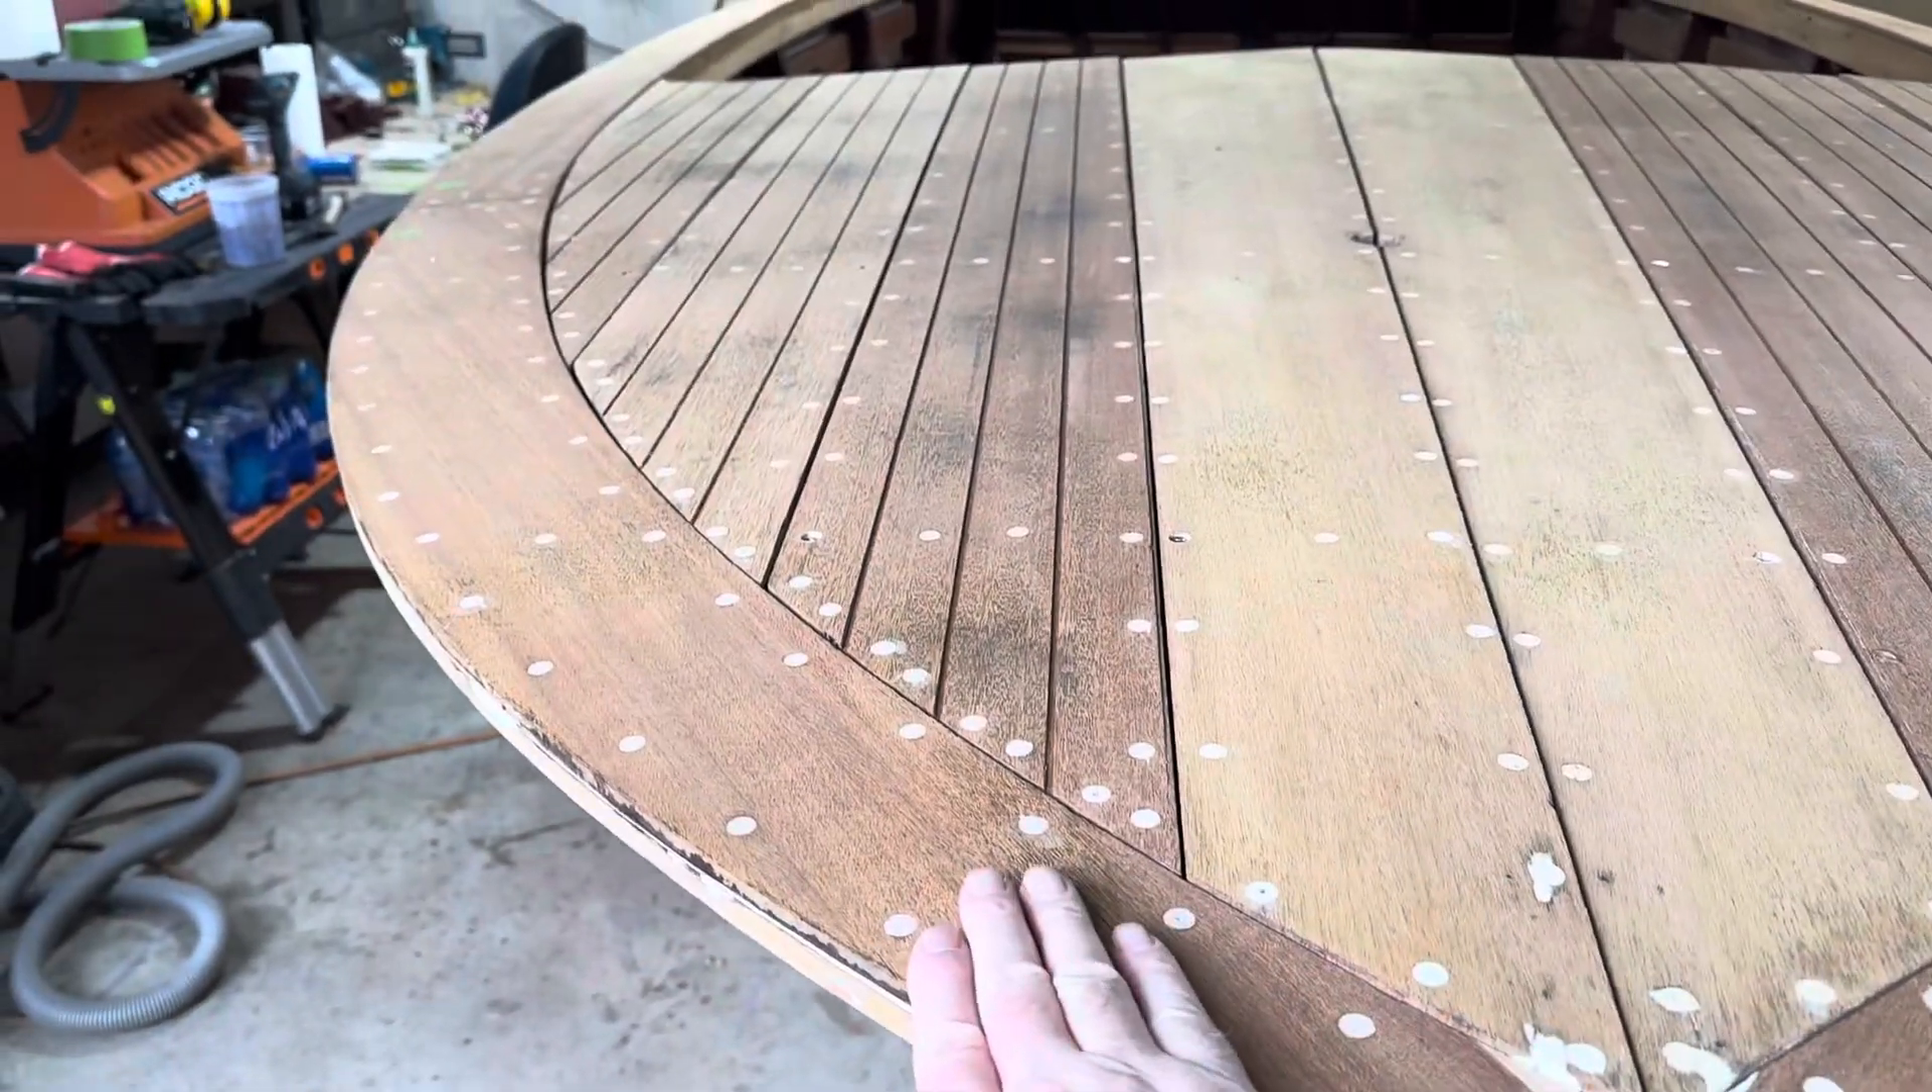So I just finished attaching the planks on, well, all the top planks and trim just temporarily.